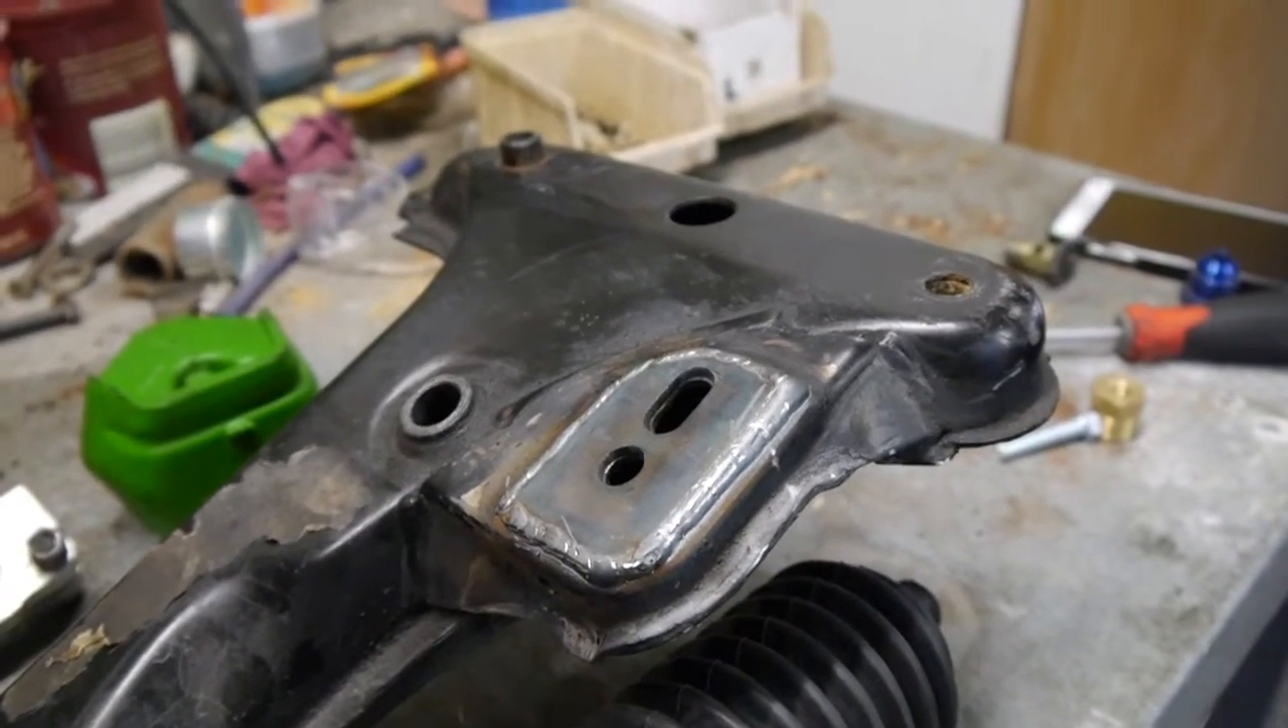As you can see, we've welded the plates on the top.